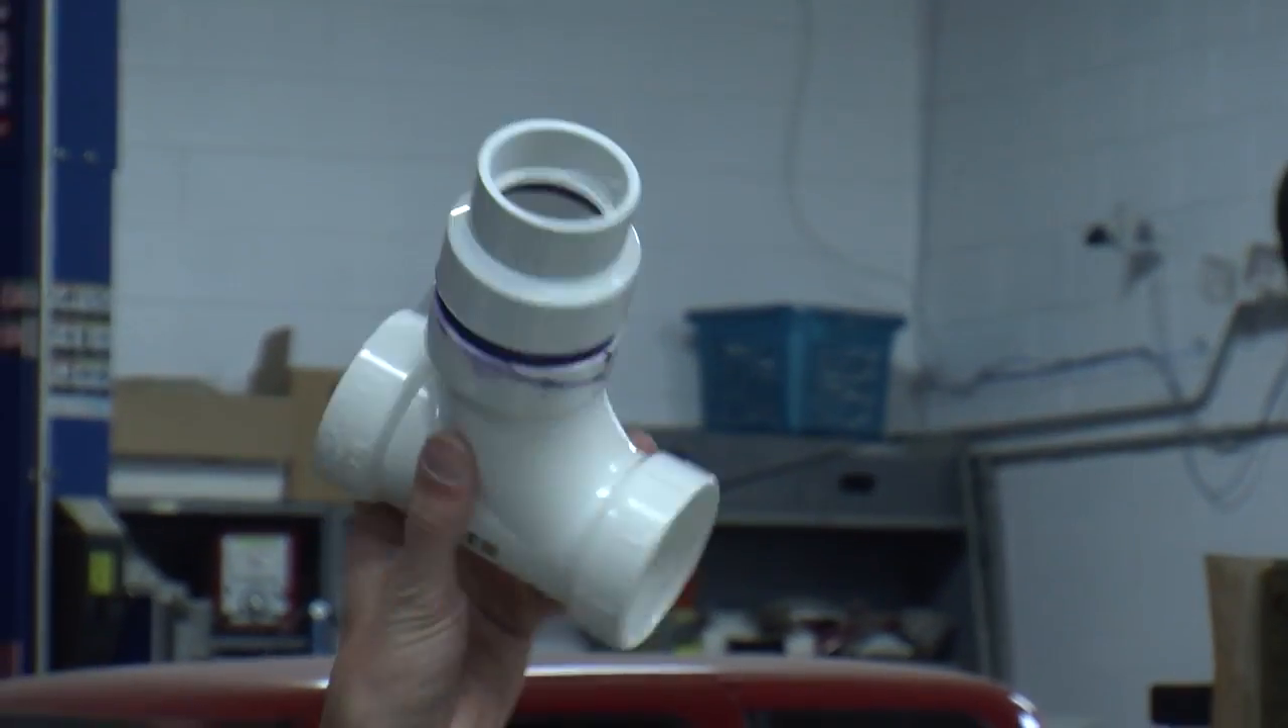But that is your proper finished solvent welded cemented joint.